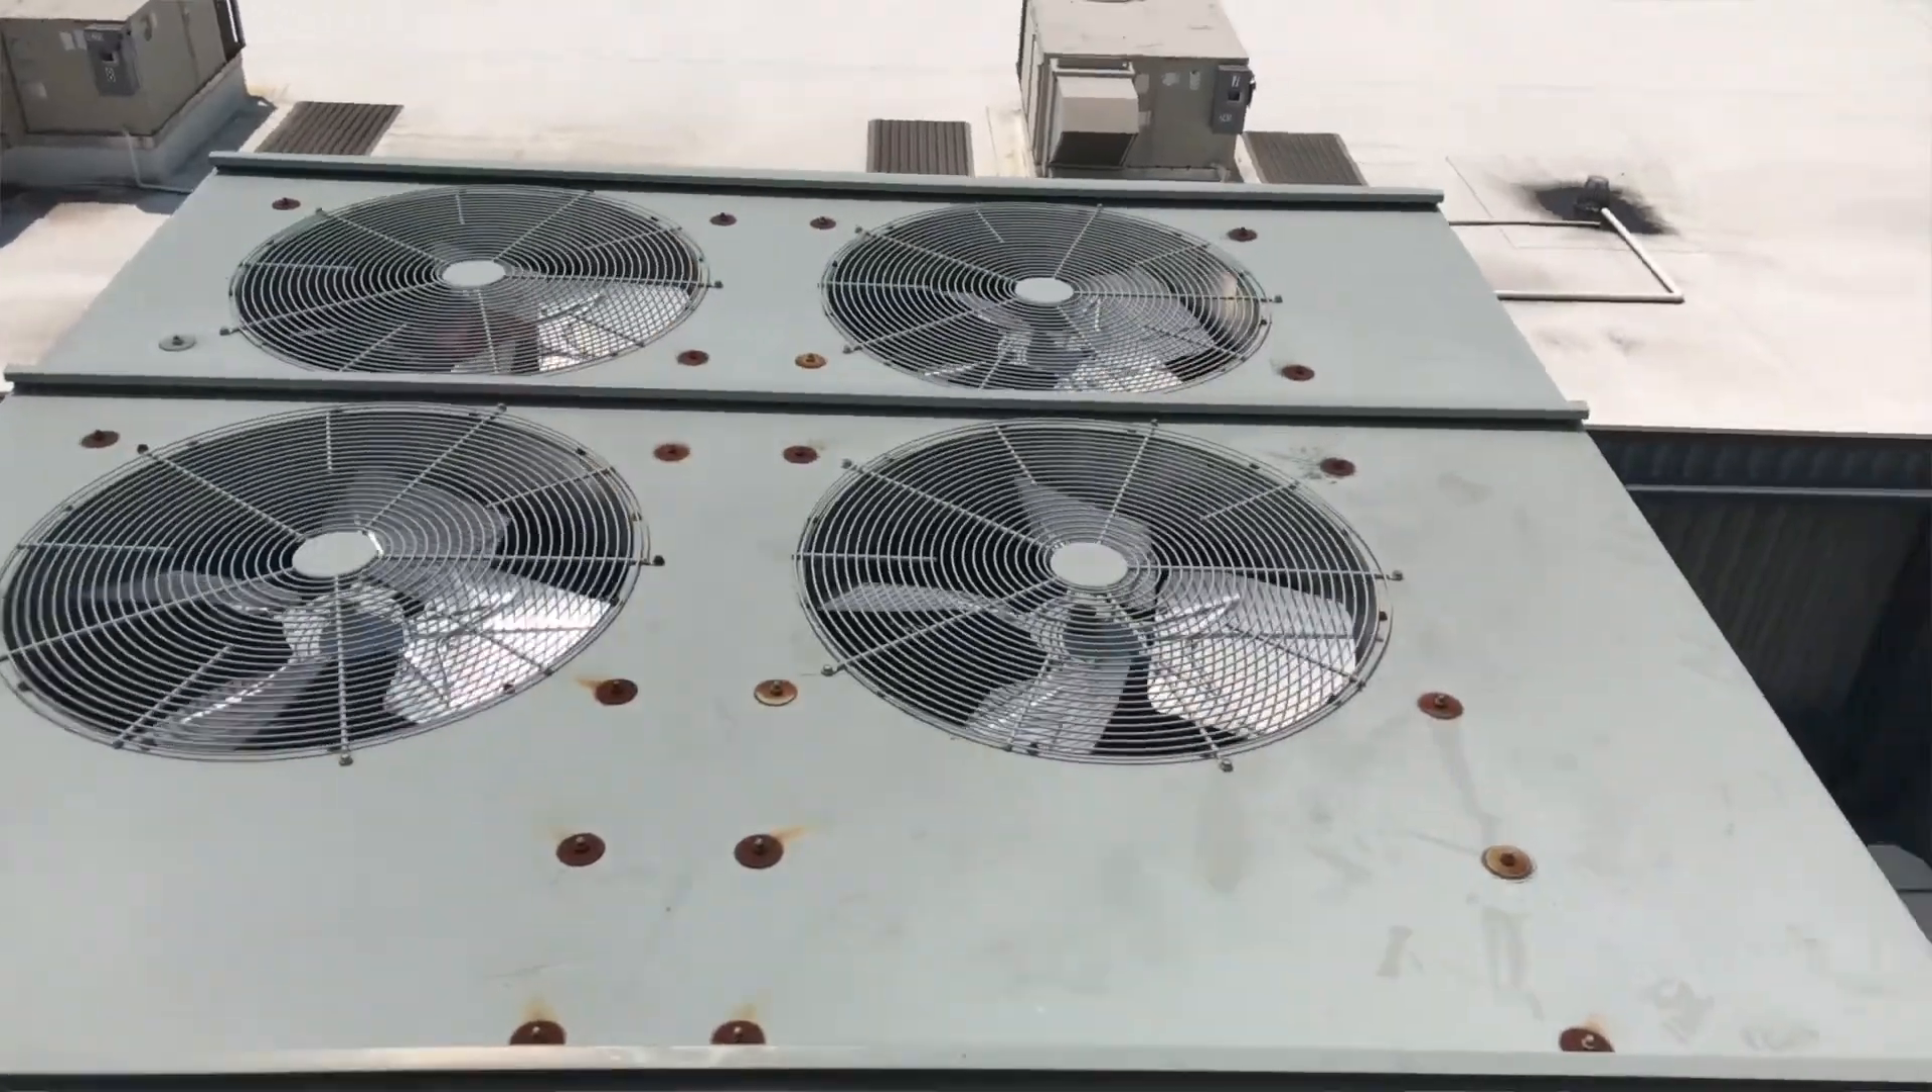We've got all four connector fan motors back on.